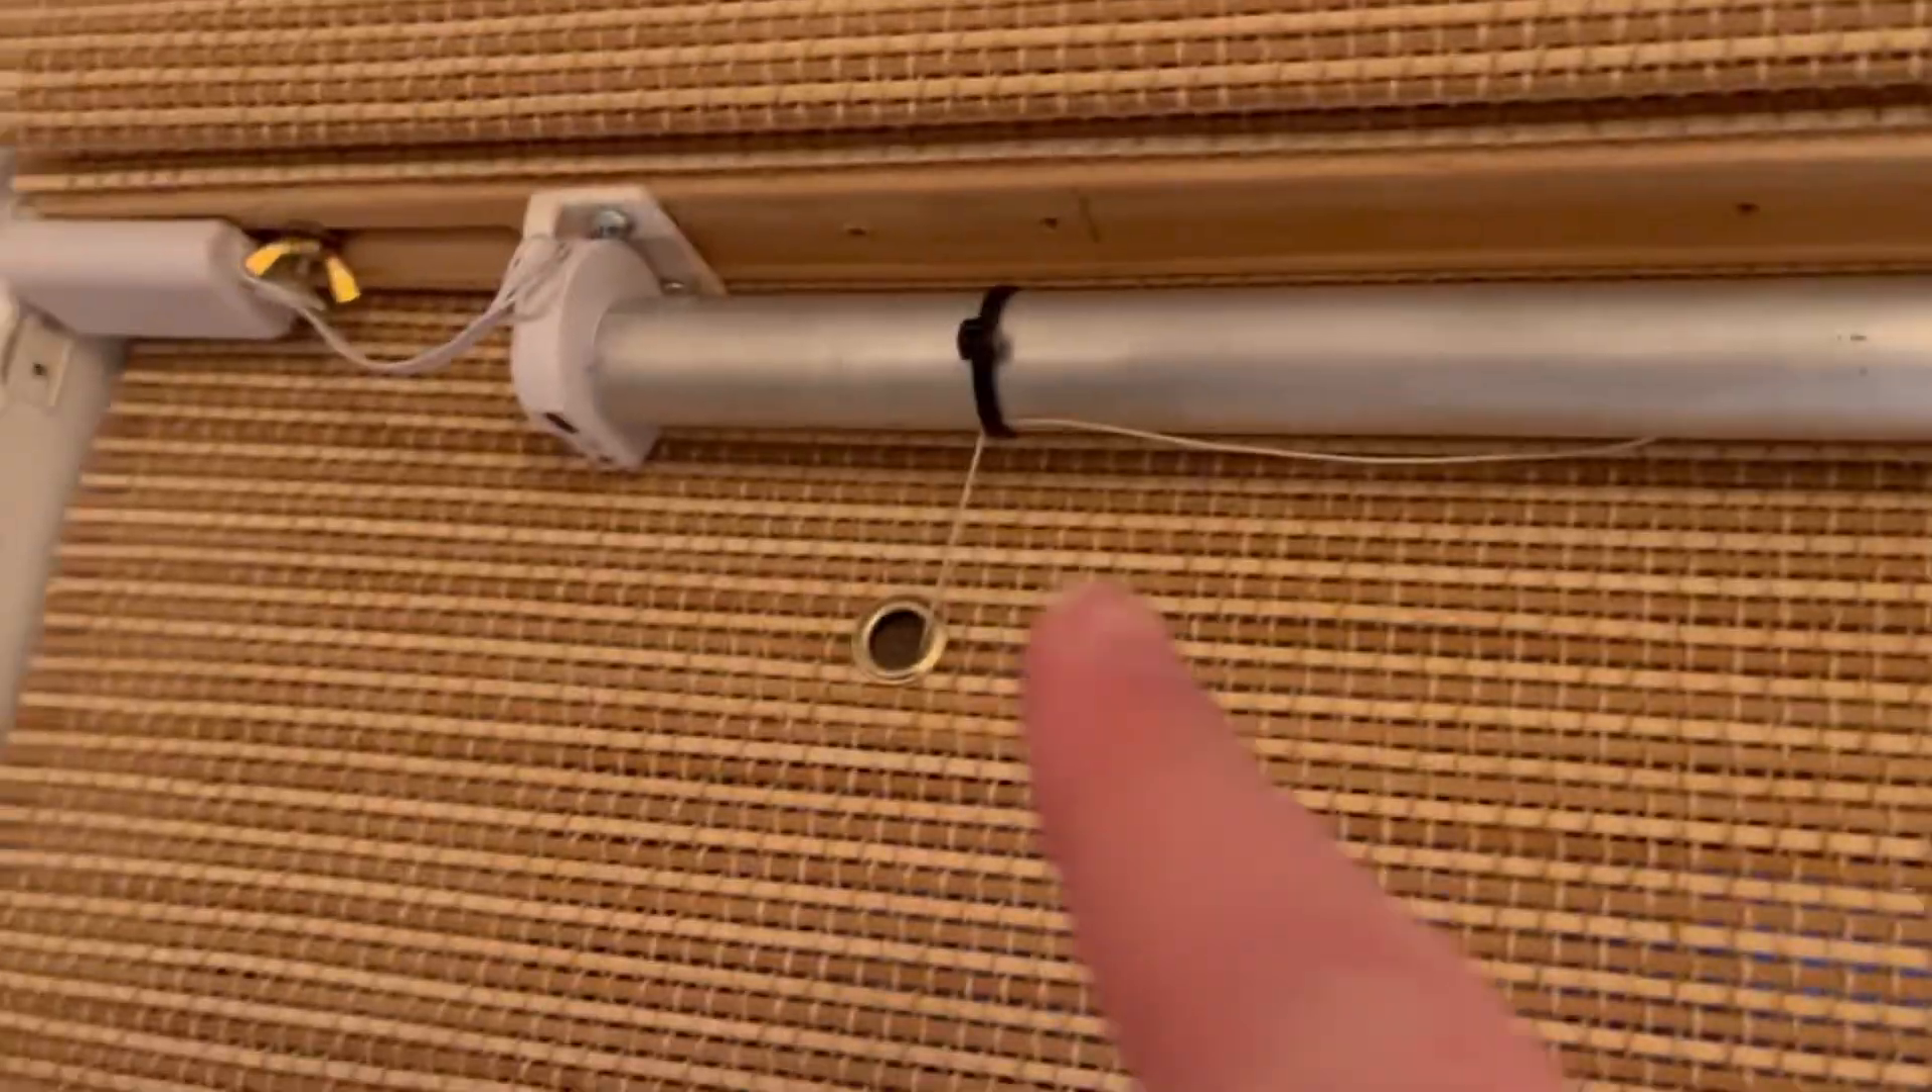I took the tape off here and I ended up using some zip ties.